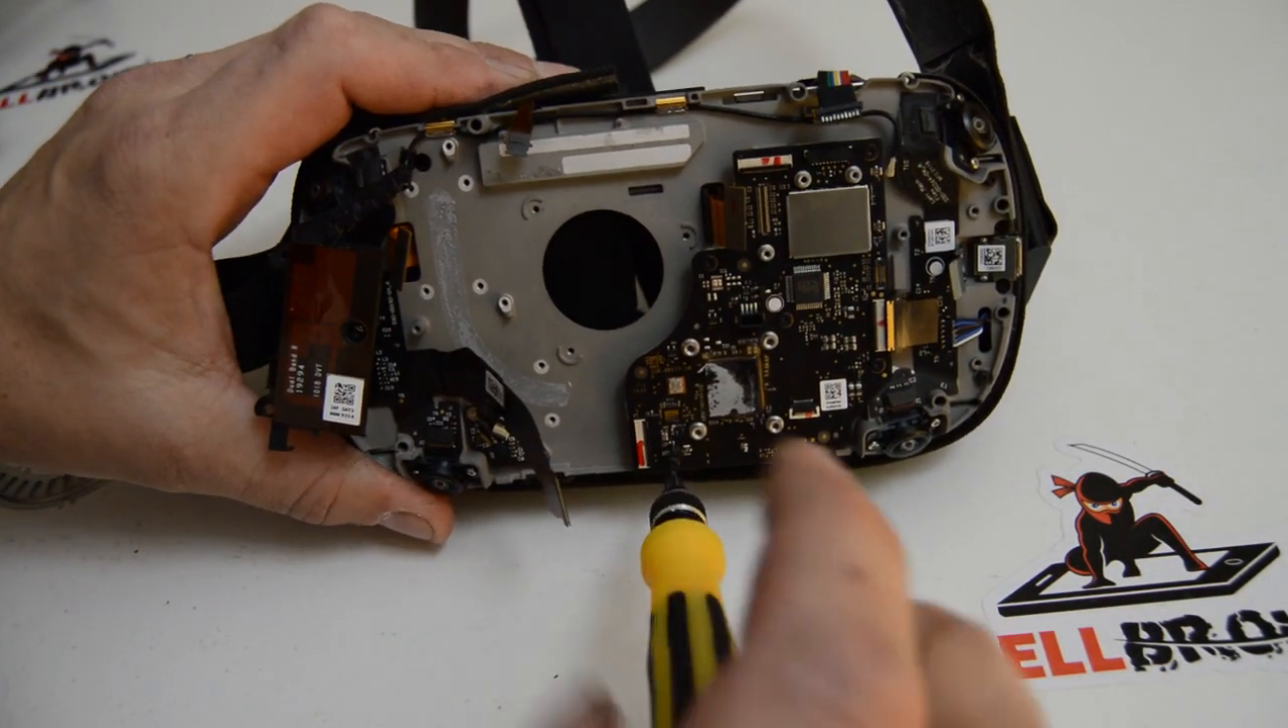Looking at the motherboard it looks like we're just a few screws away from removing that.